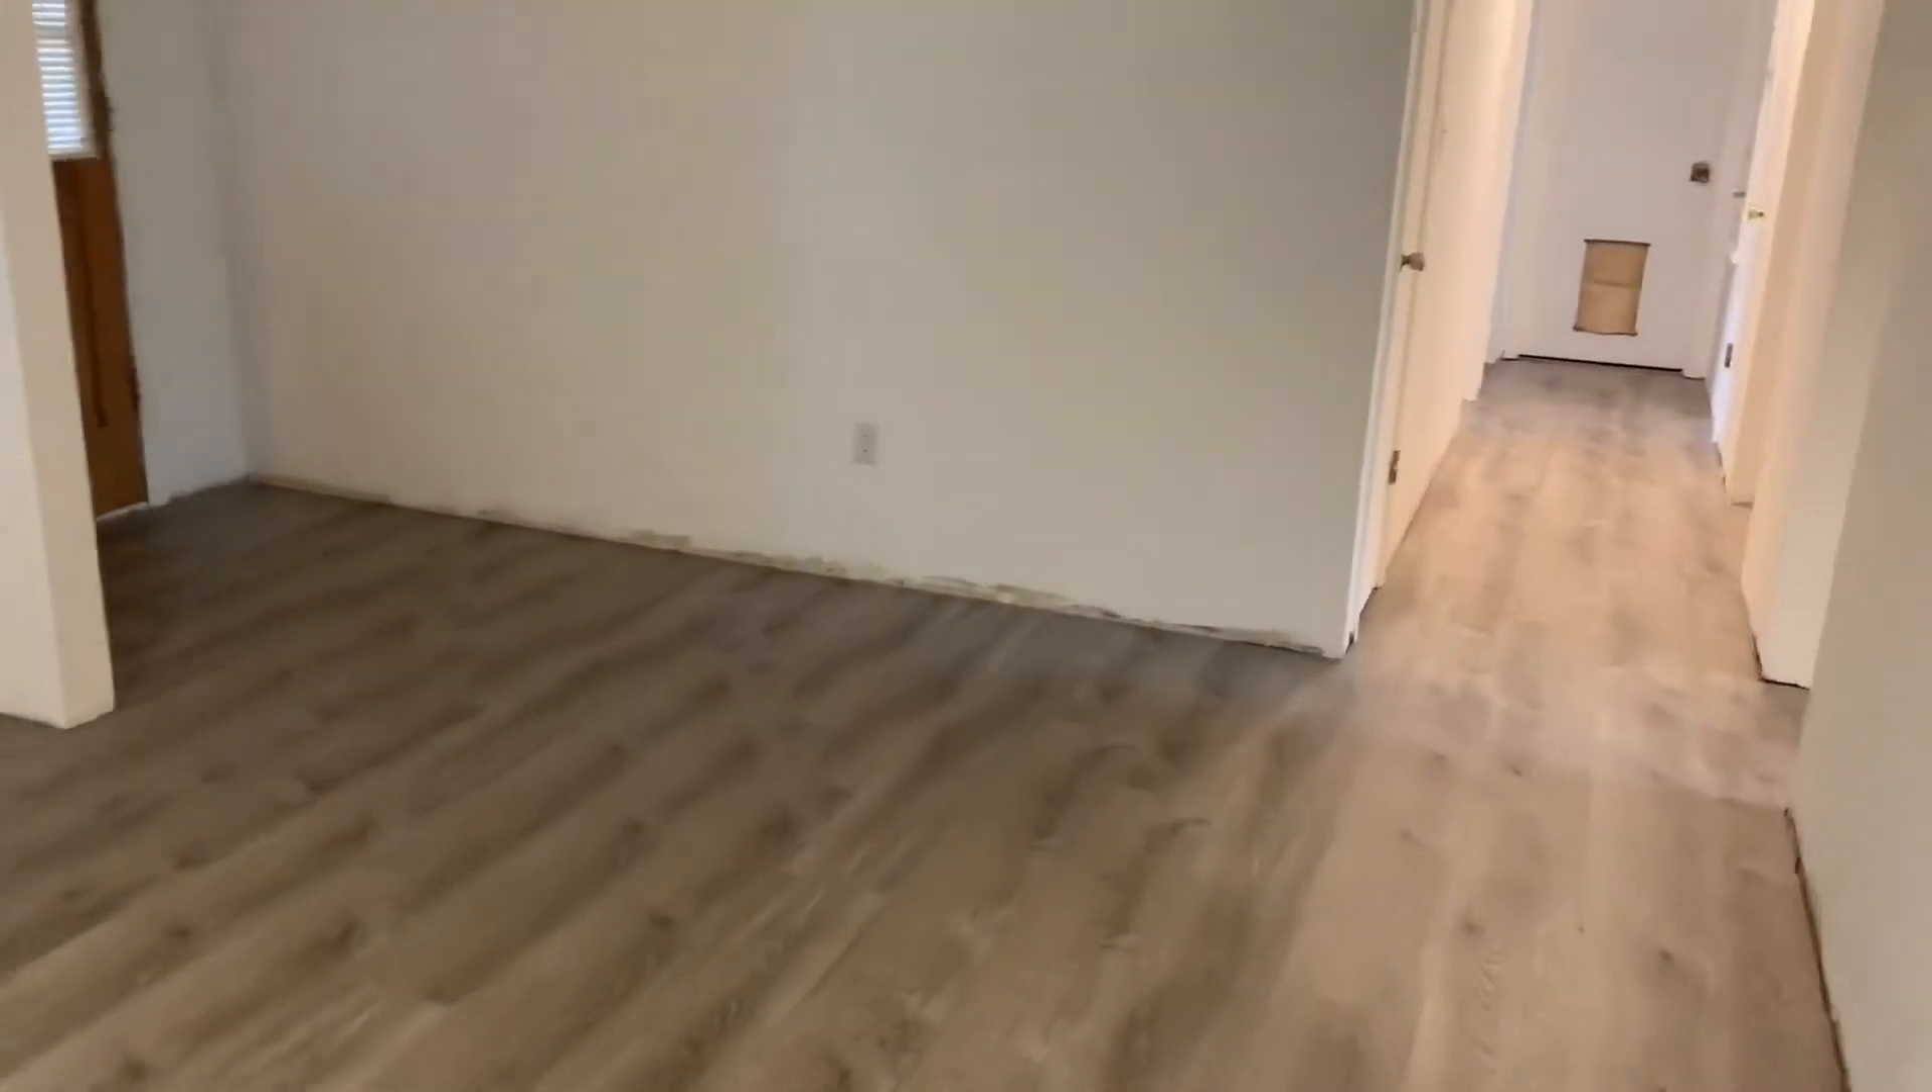And here's the final result of the floors you can see they're finished the walls are painted all we need now are the baseboards but this is the complete project.